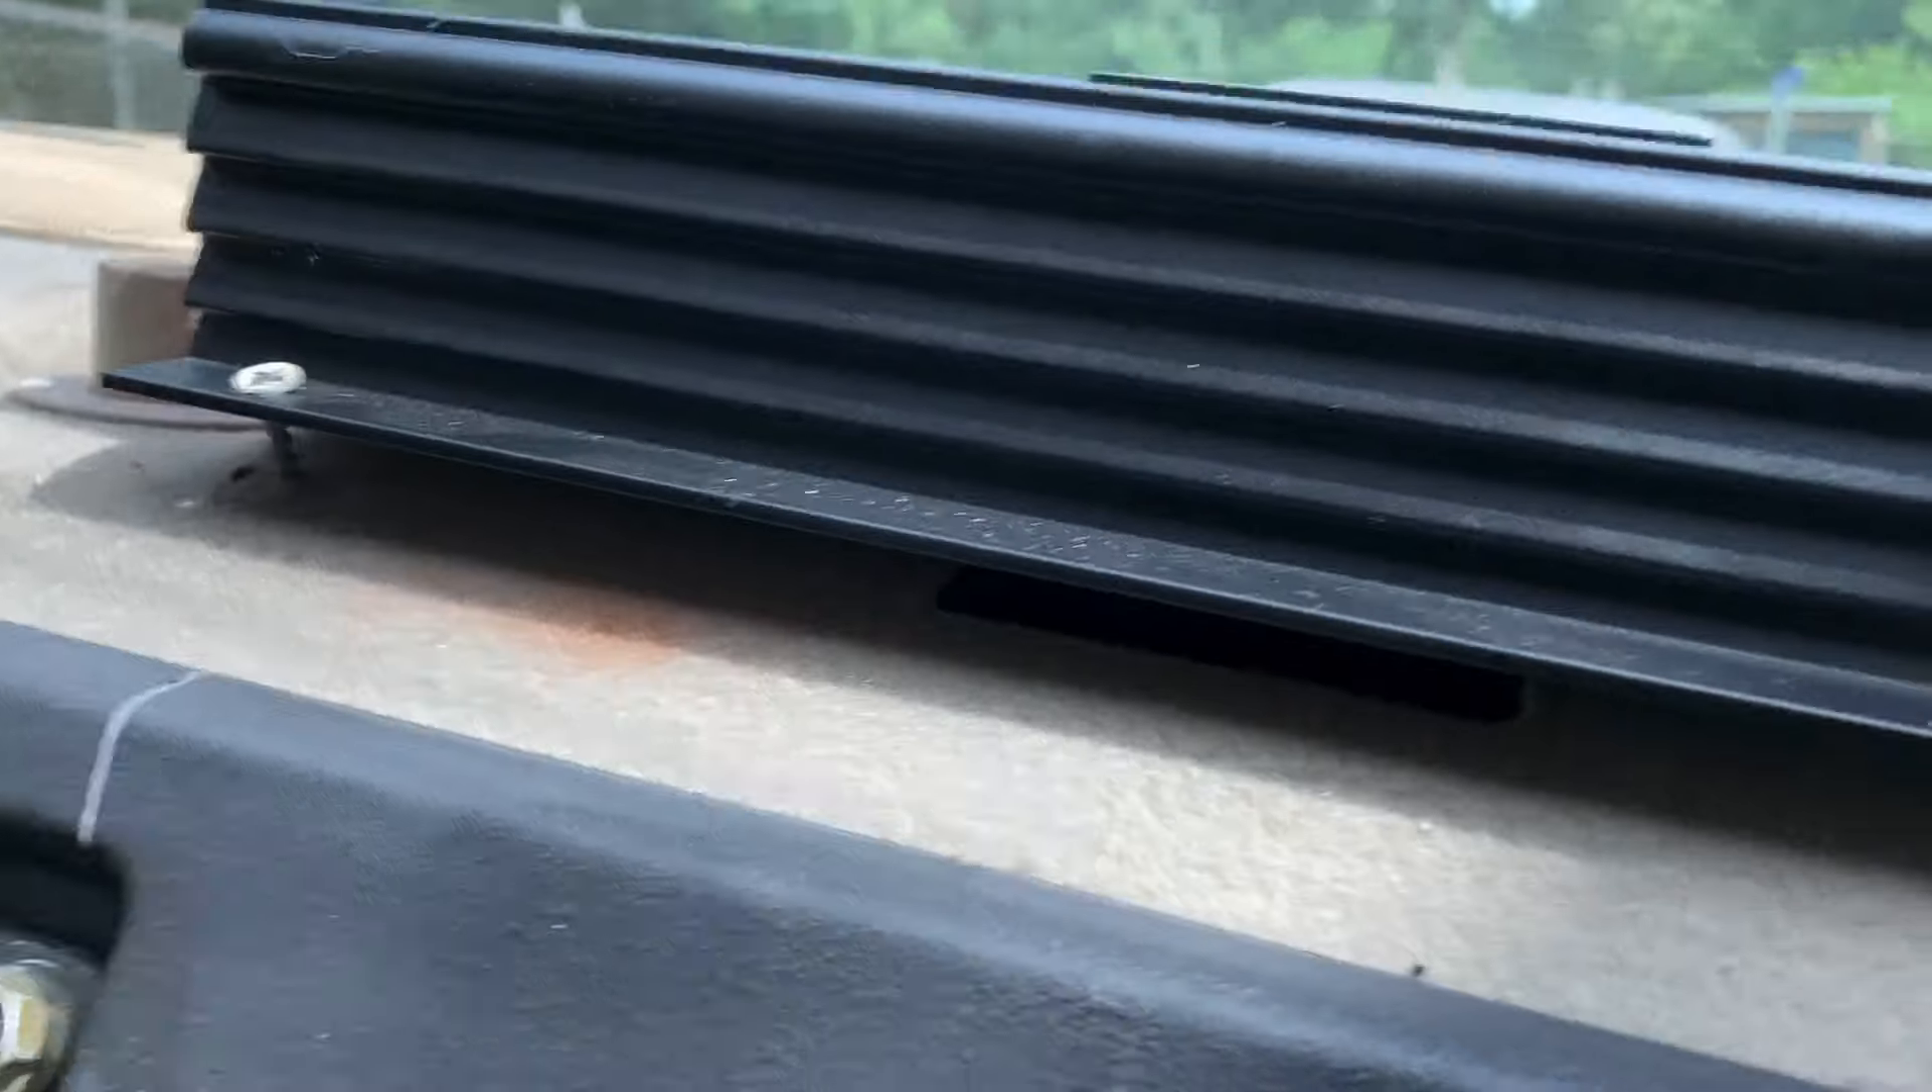Alright so the amplifier has officially been mounted up as you can see it's screwed down it's not screwed down the best way but at least it's in there and this thing is not going anywhere which is perfect.